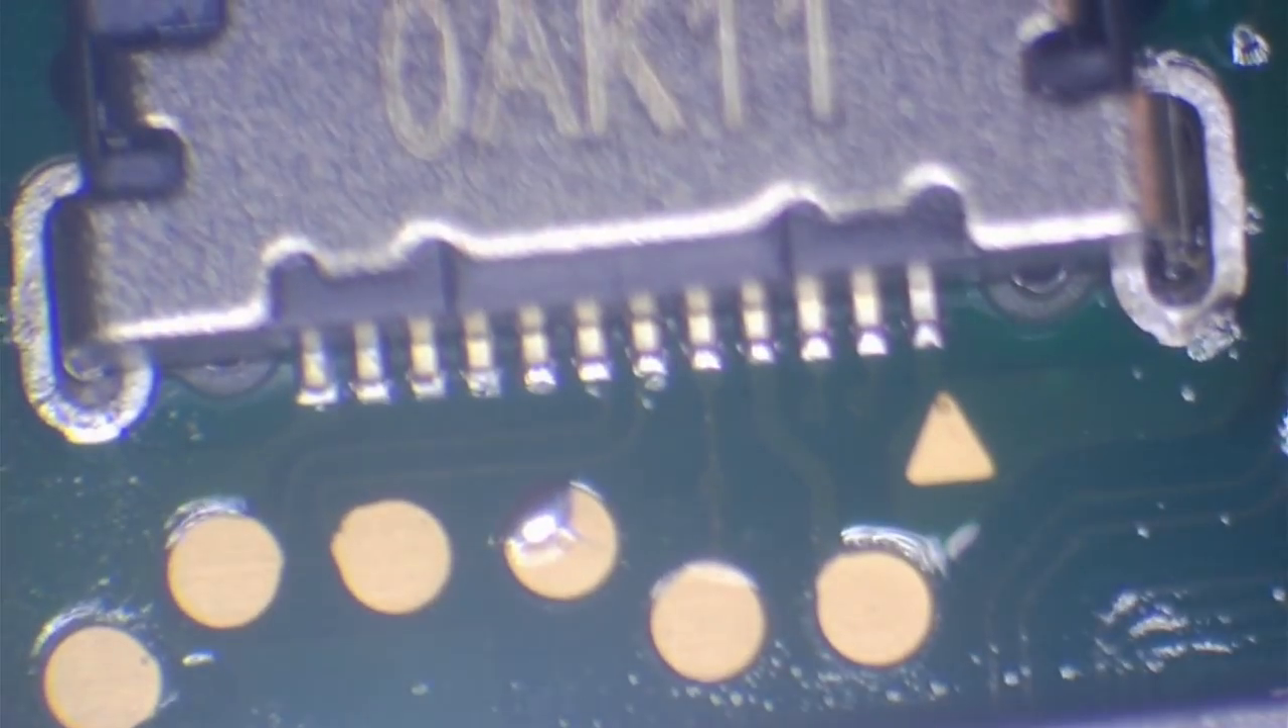That port looks nicely aligned.